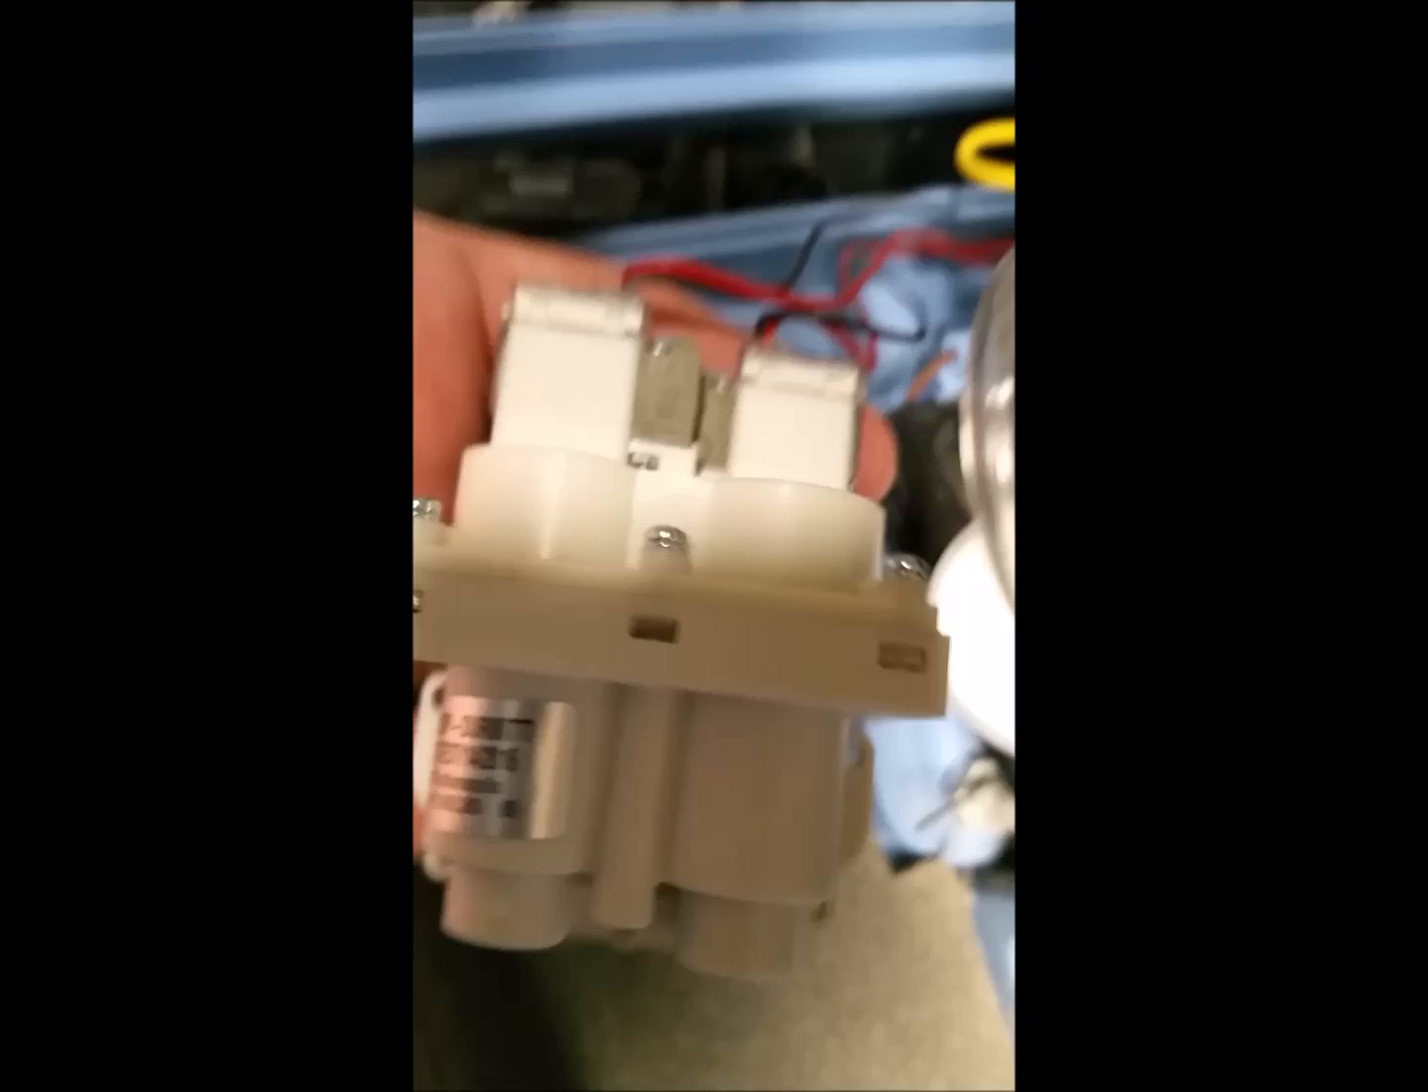Now you can see I've attached both solenoids to the housing on this new valve housing.